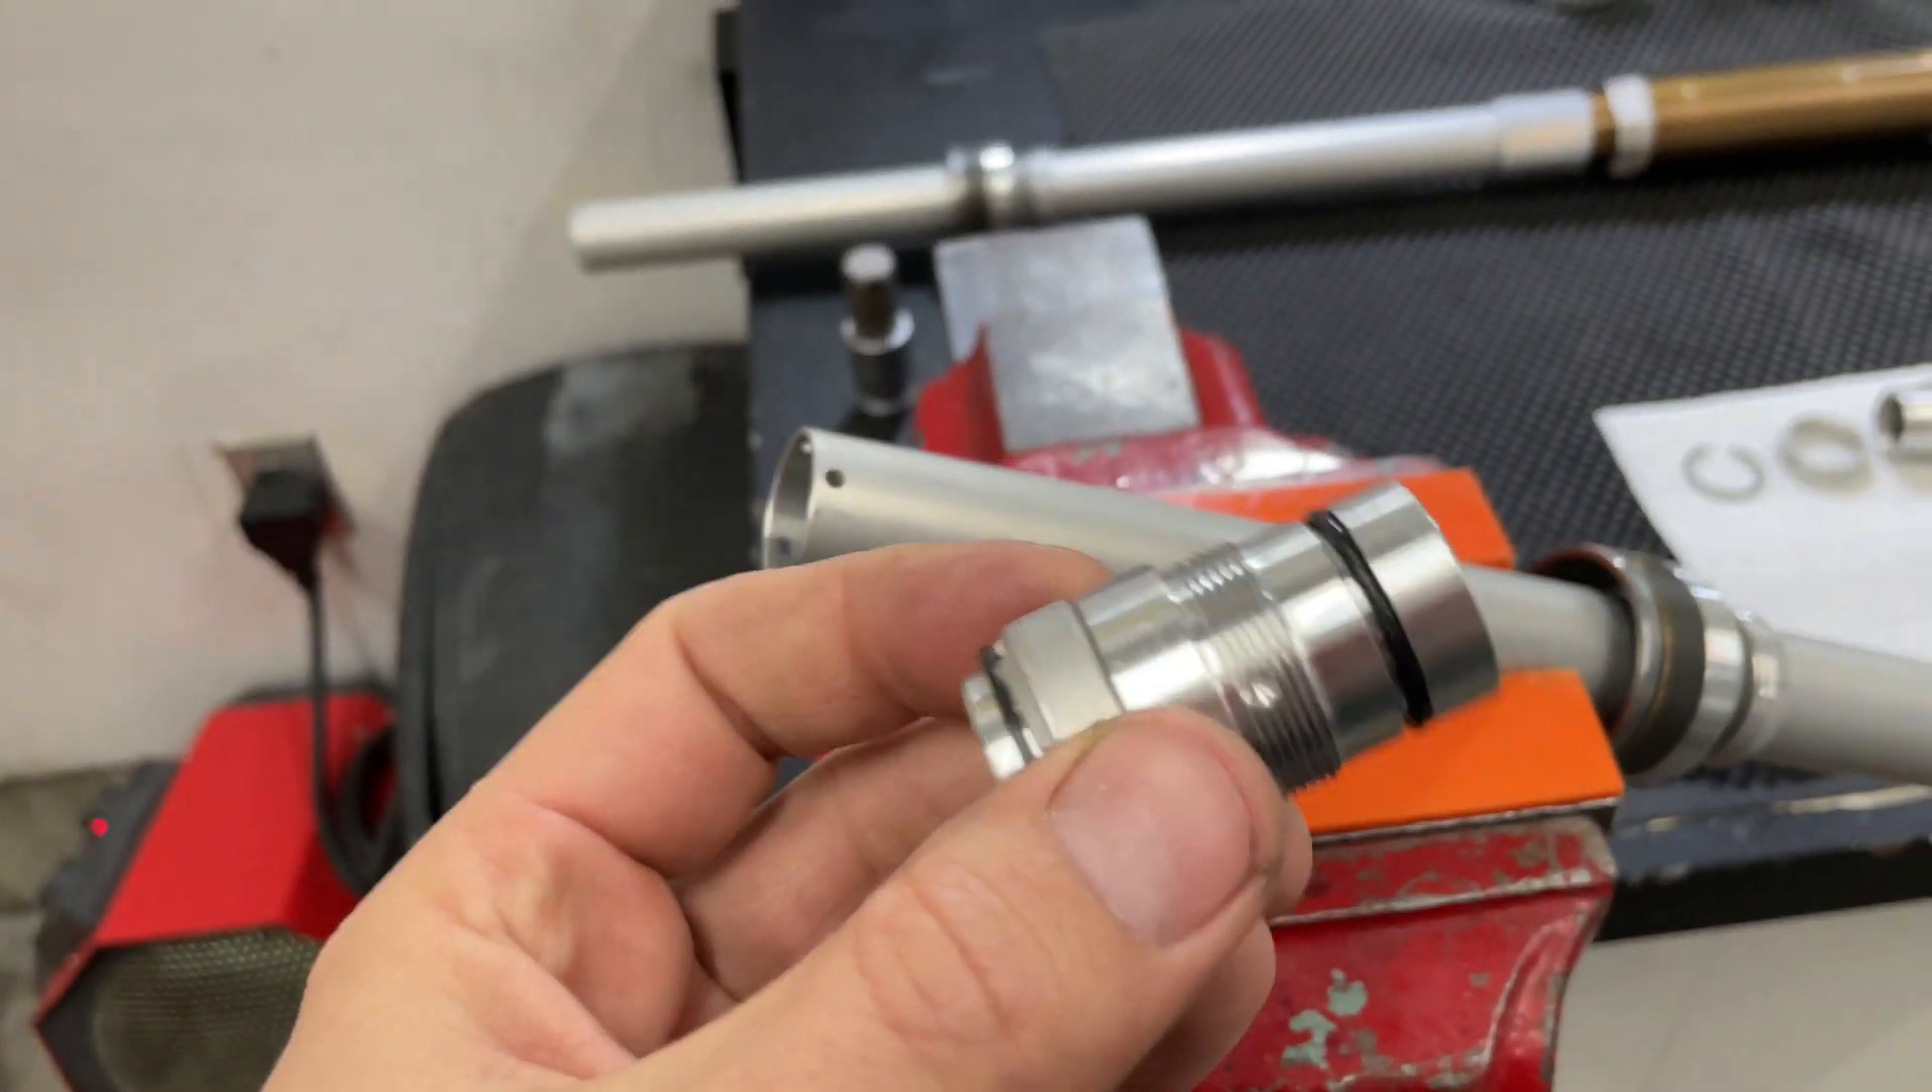All right so here's our seal holding assembly removed.